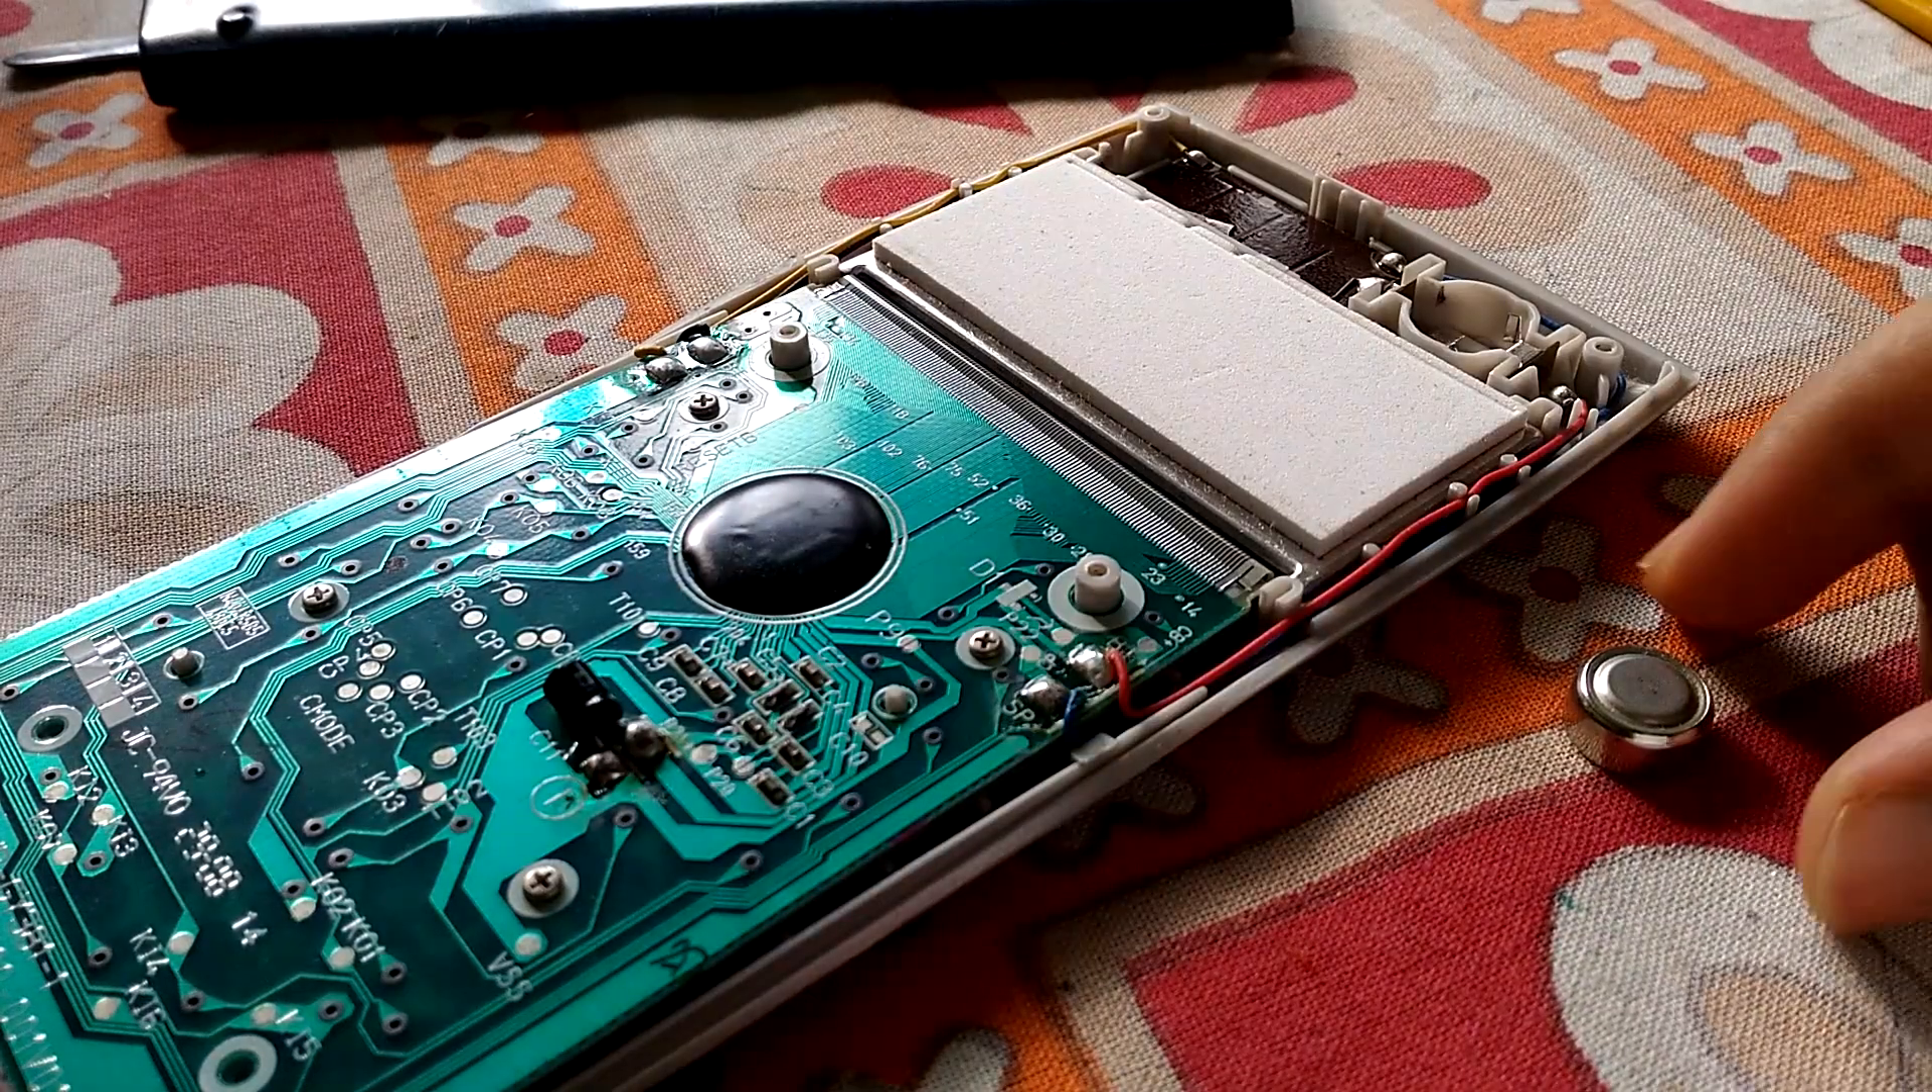I've just taken out the battery and you can test it.